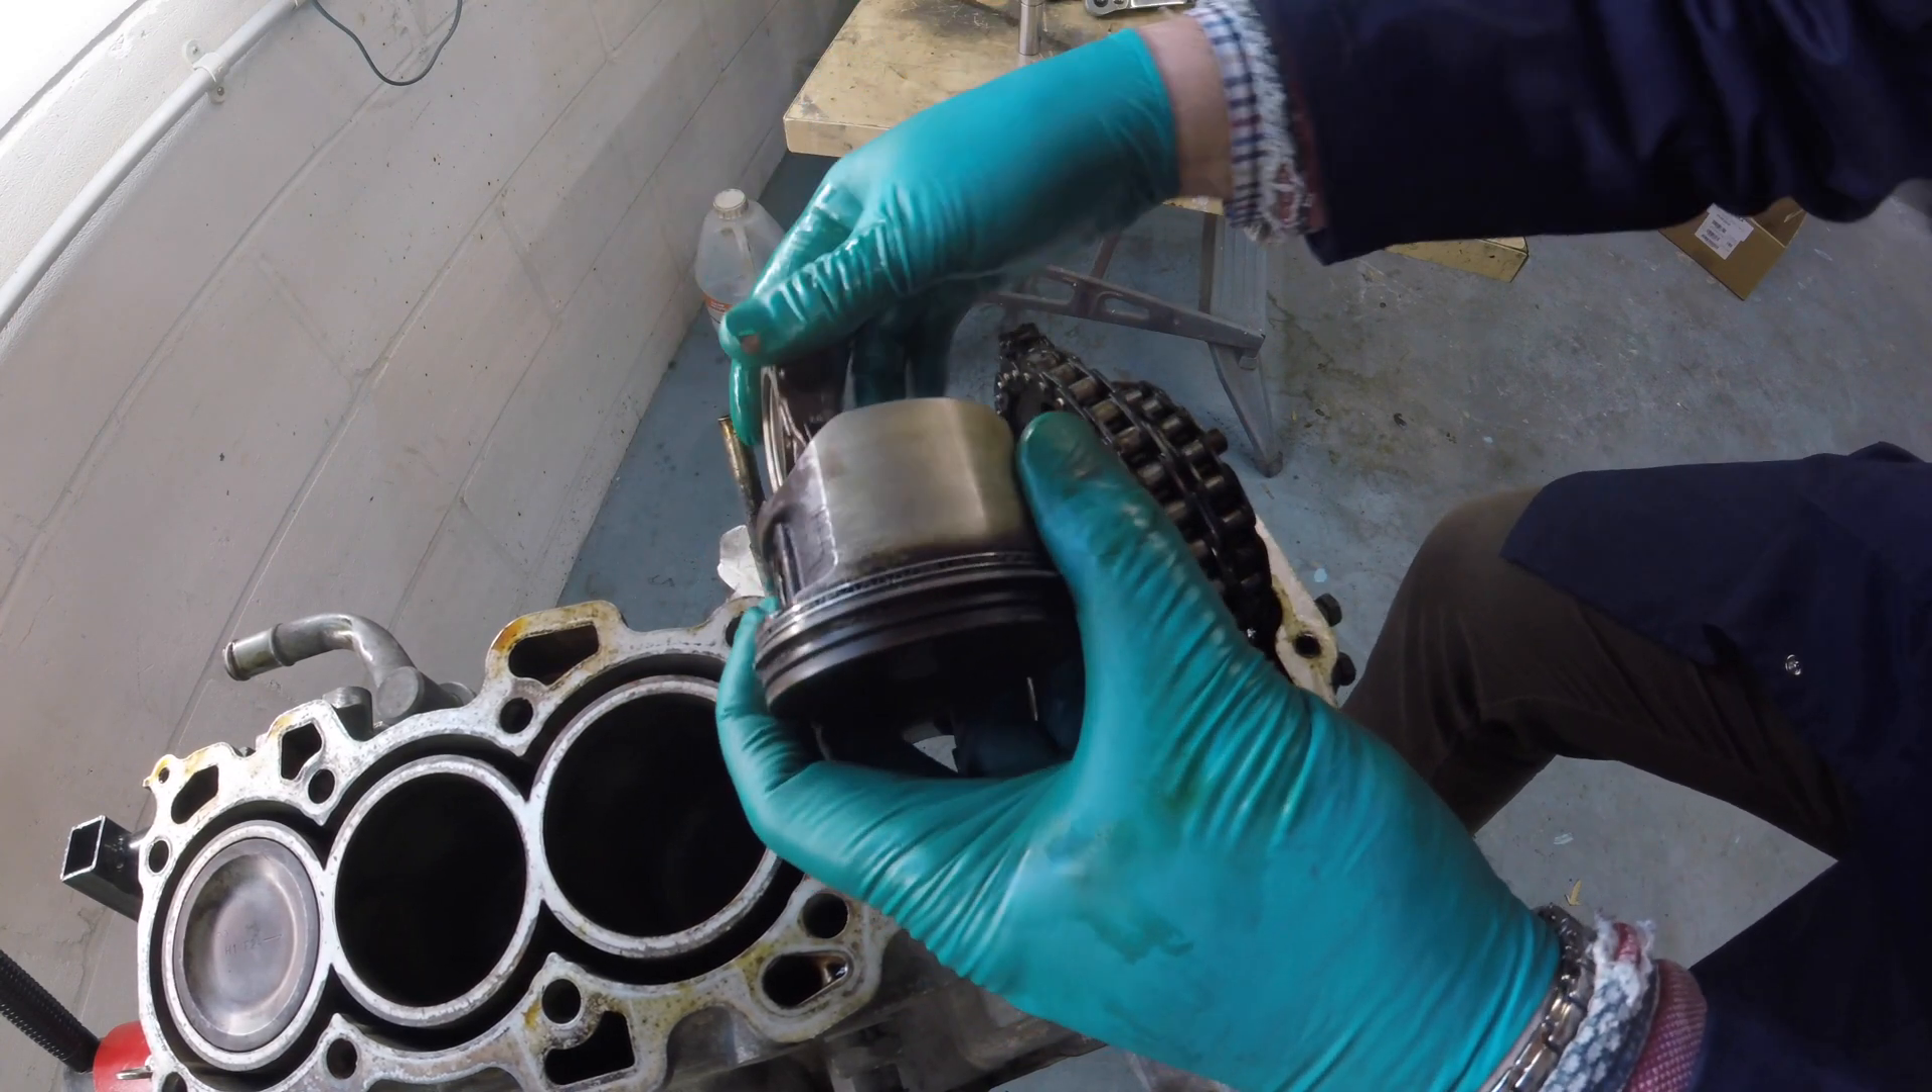I've just taken the number one piston out.